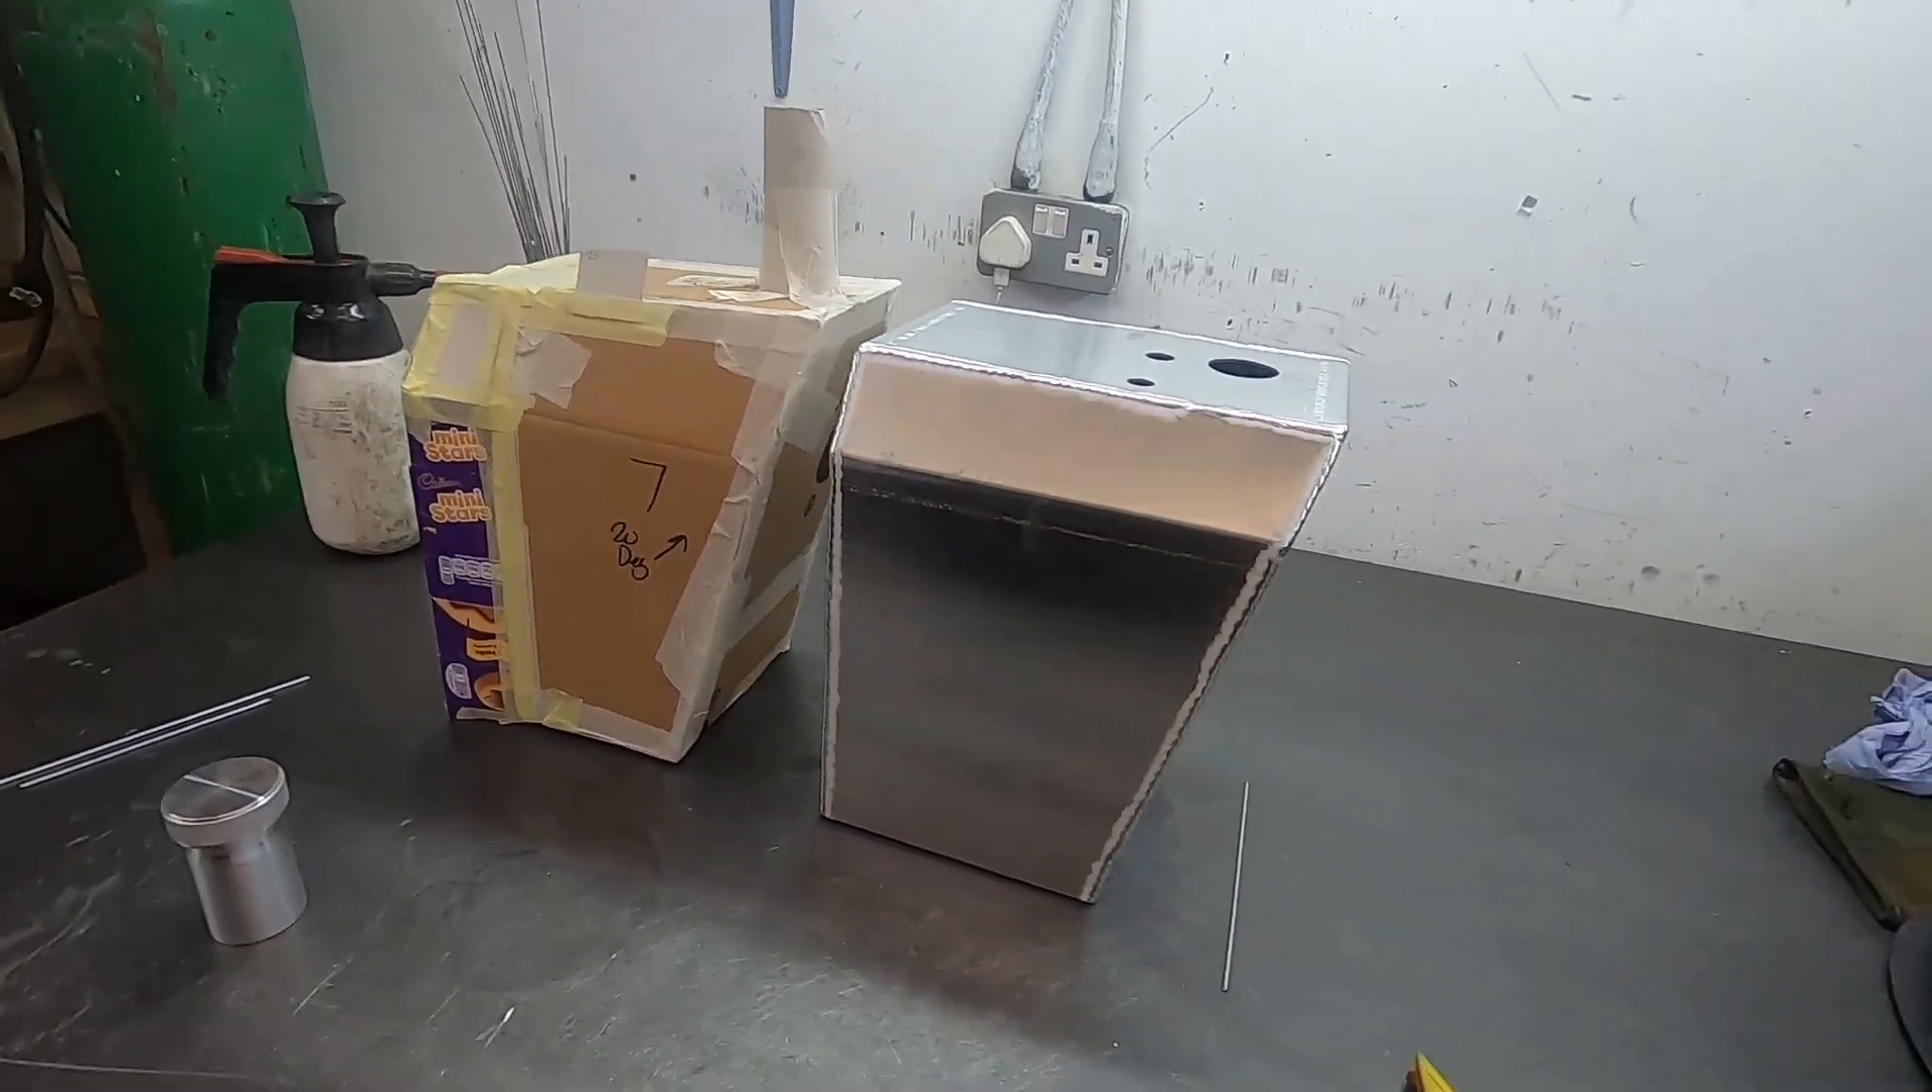So that's the tank all welded up.